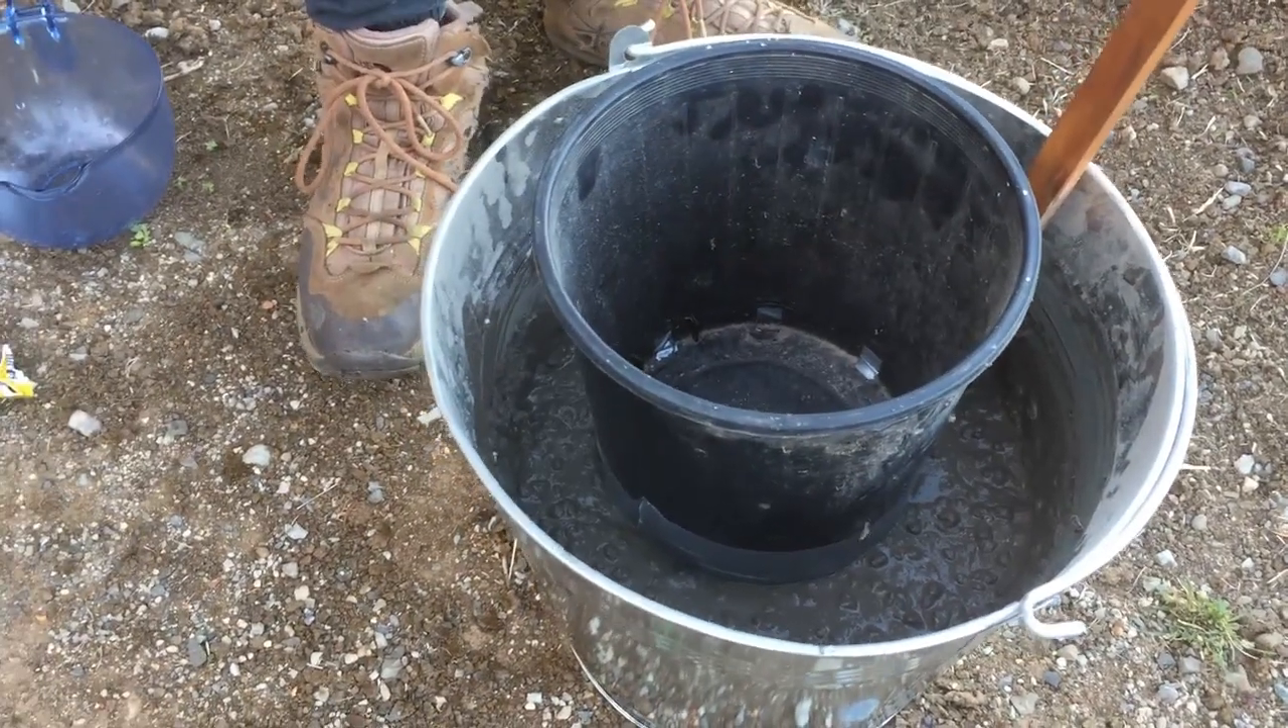So we're going to push the bucket in to see how much space it actually takes up and that's looking pretty good.